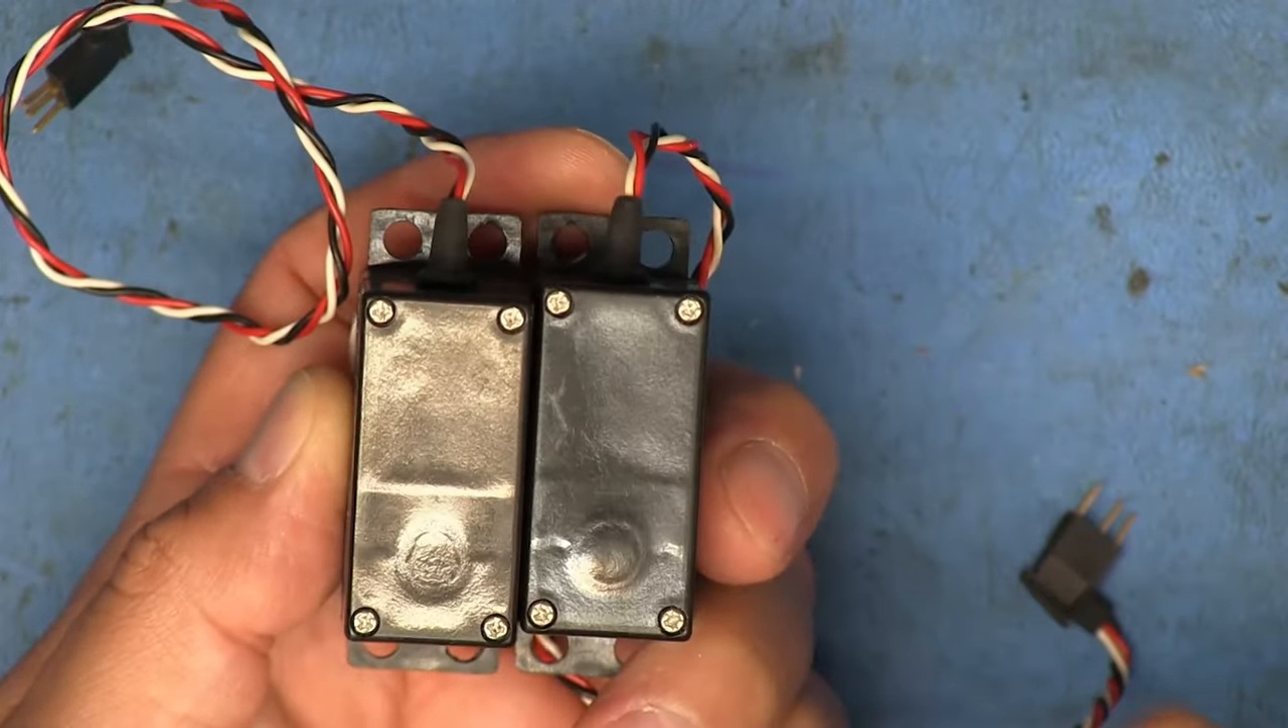We just have four screws in the bottom there to remove.